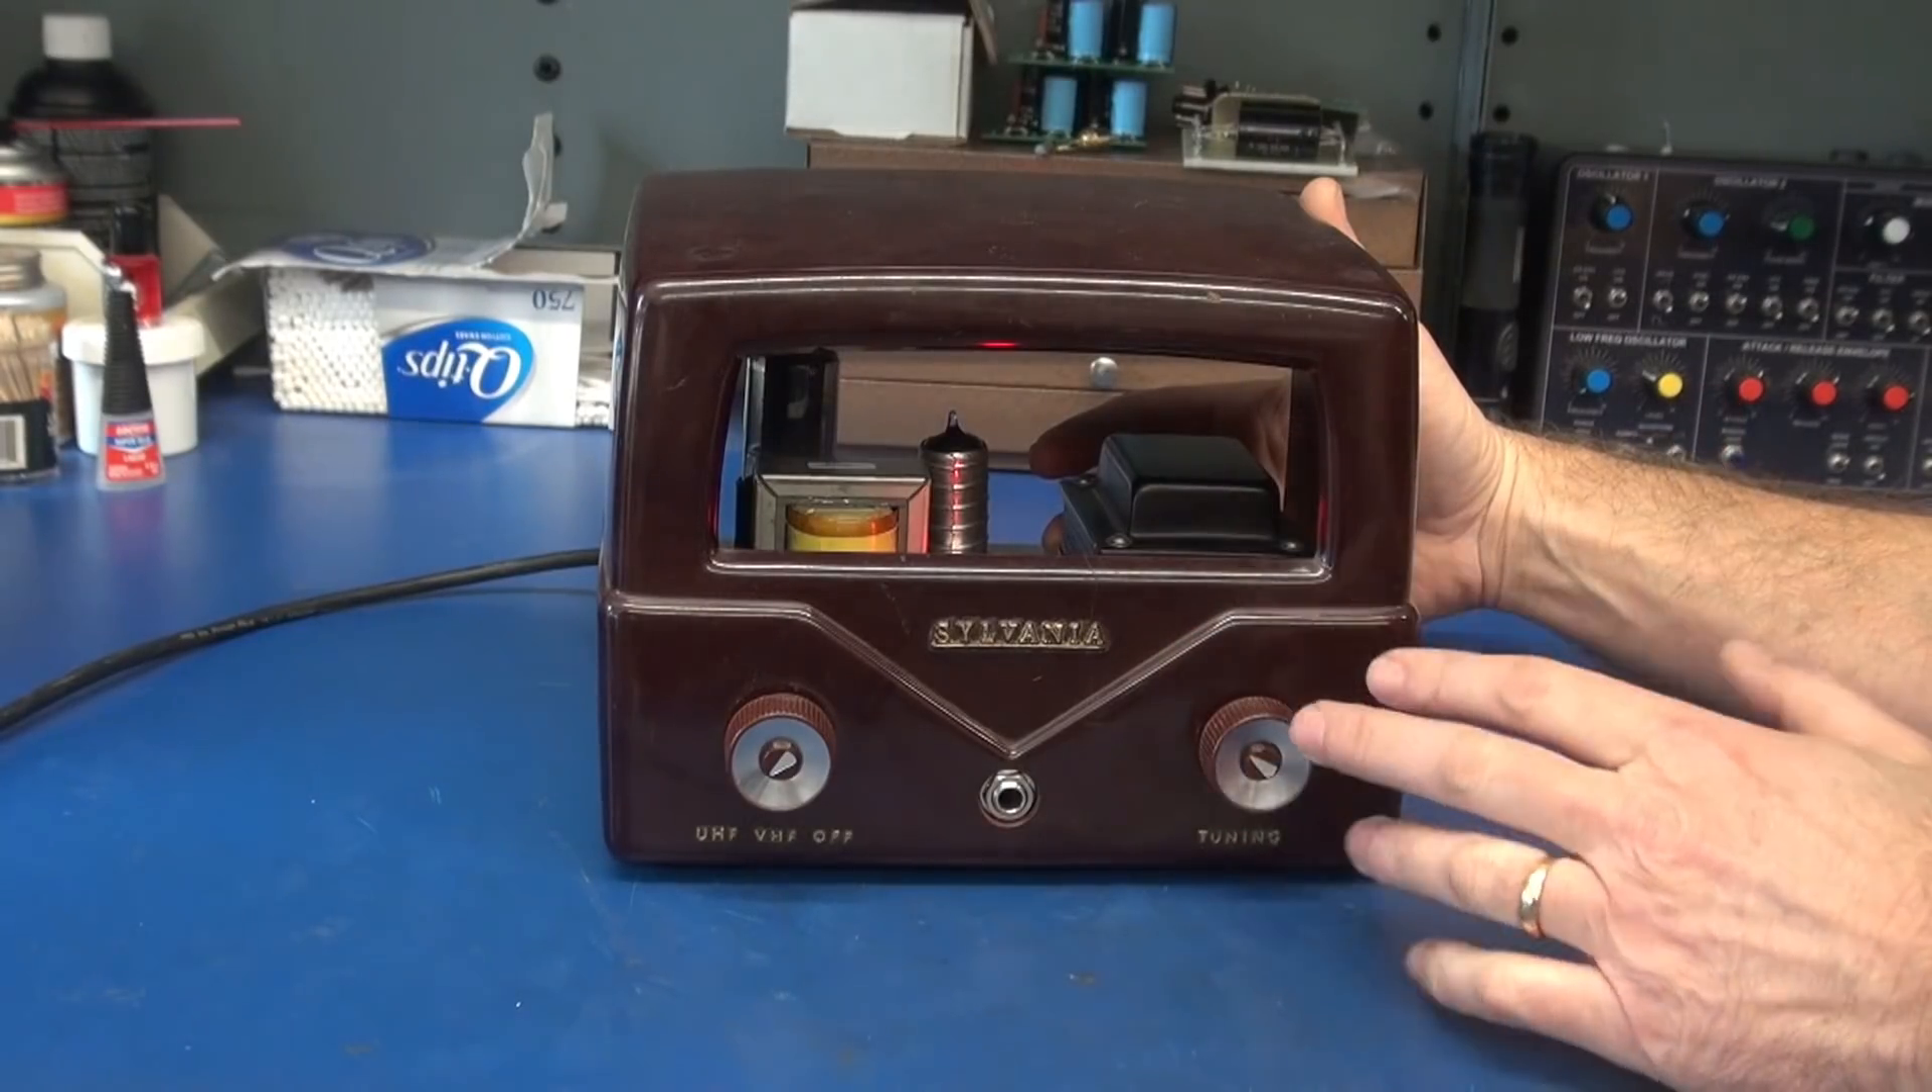Well here's a little two watt amp installed in its new home the Sylvania Bakelite cabinet.